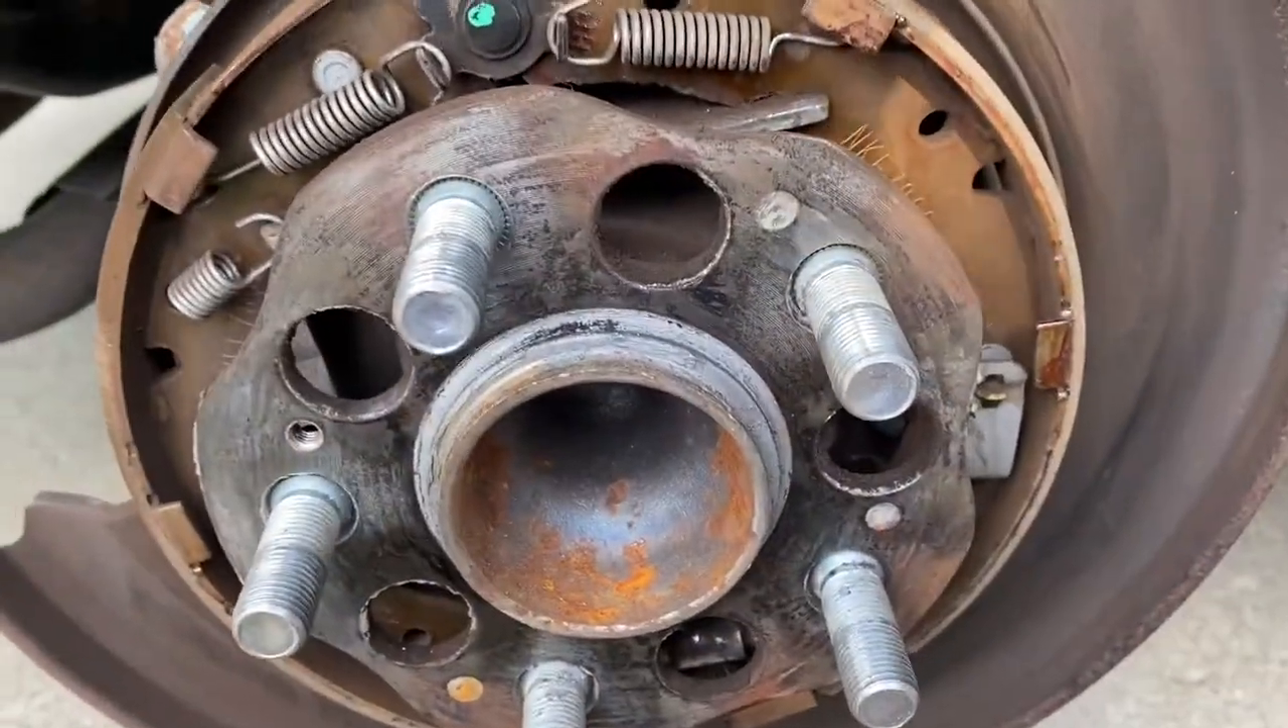All right, we got the rotor off.